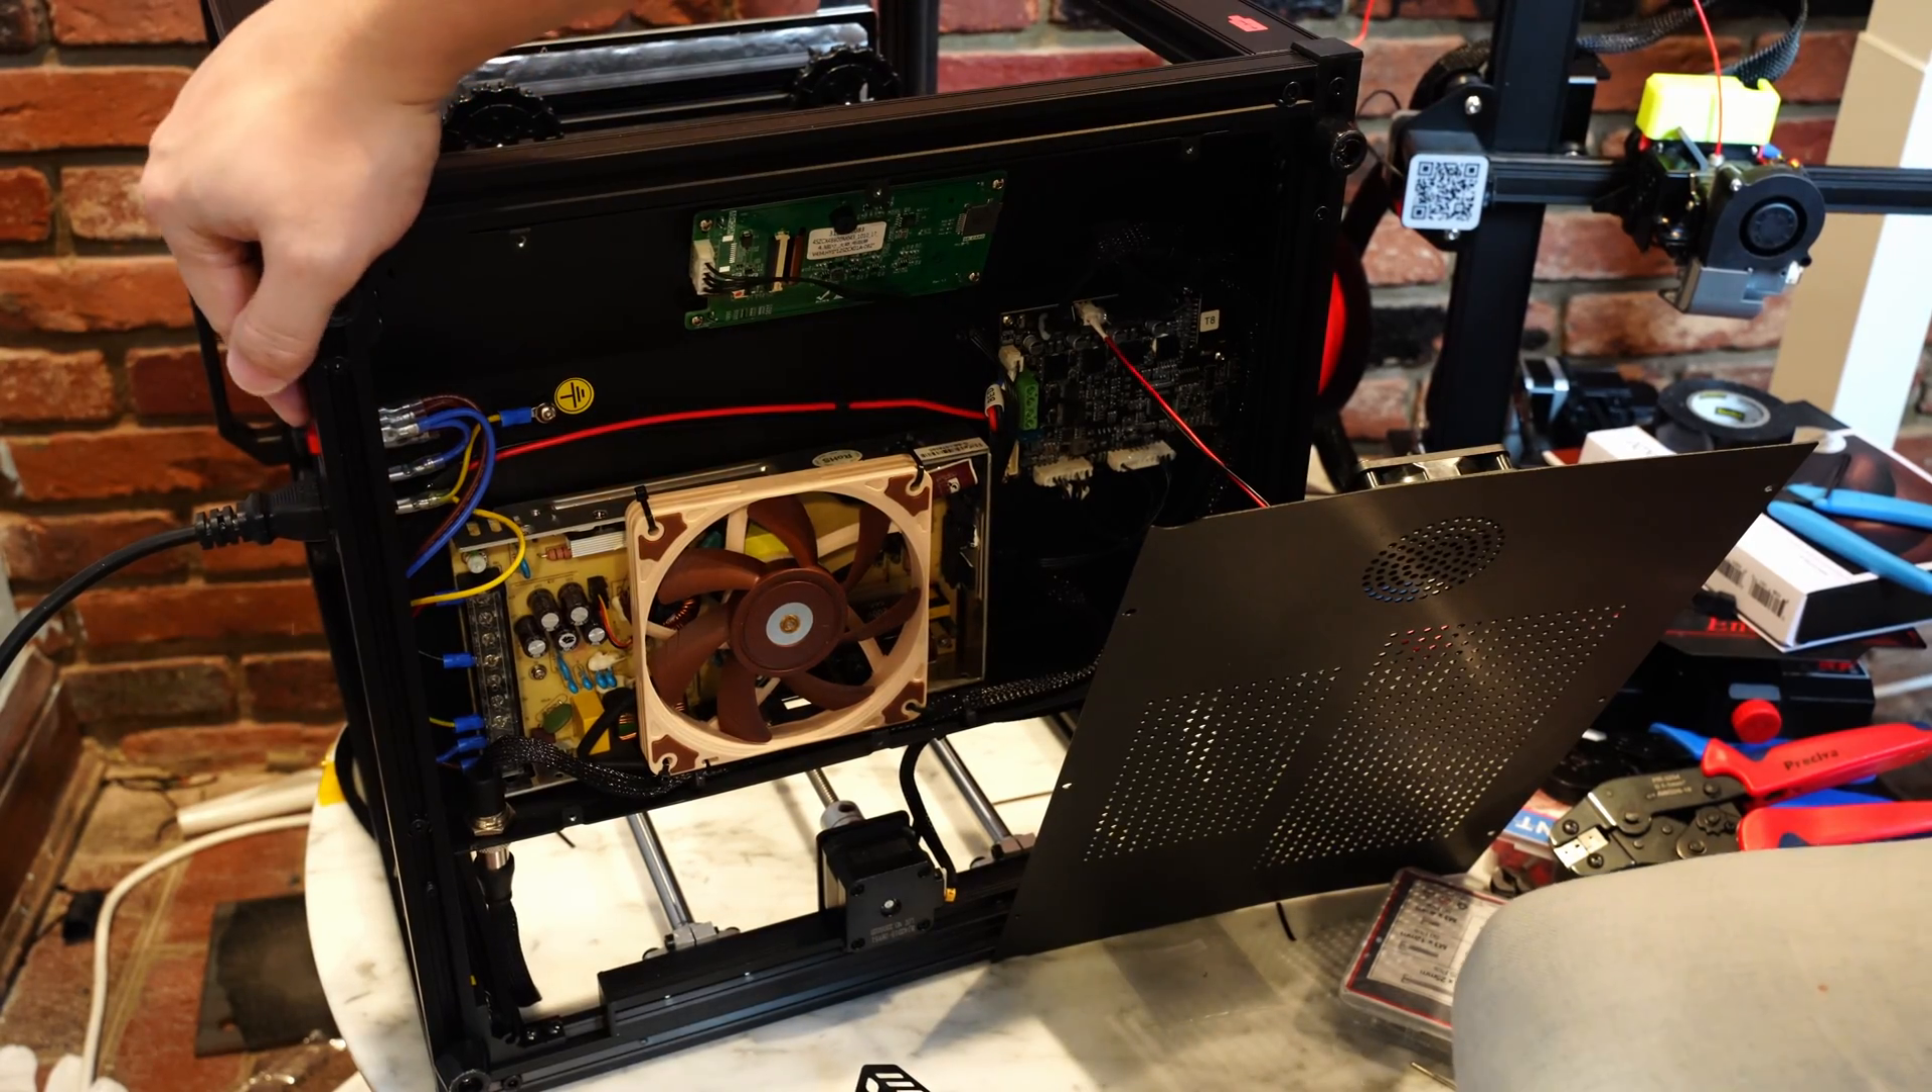All right, now that this fan is in place, everything should be perfect.